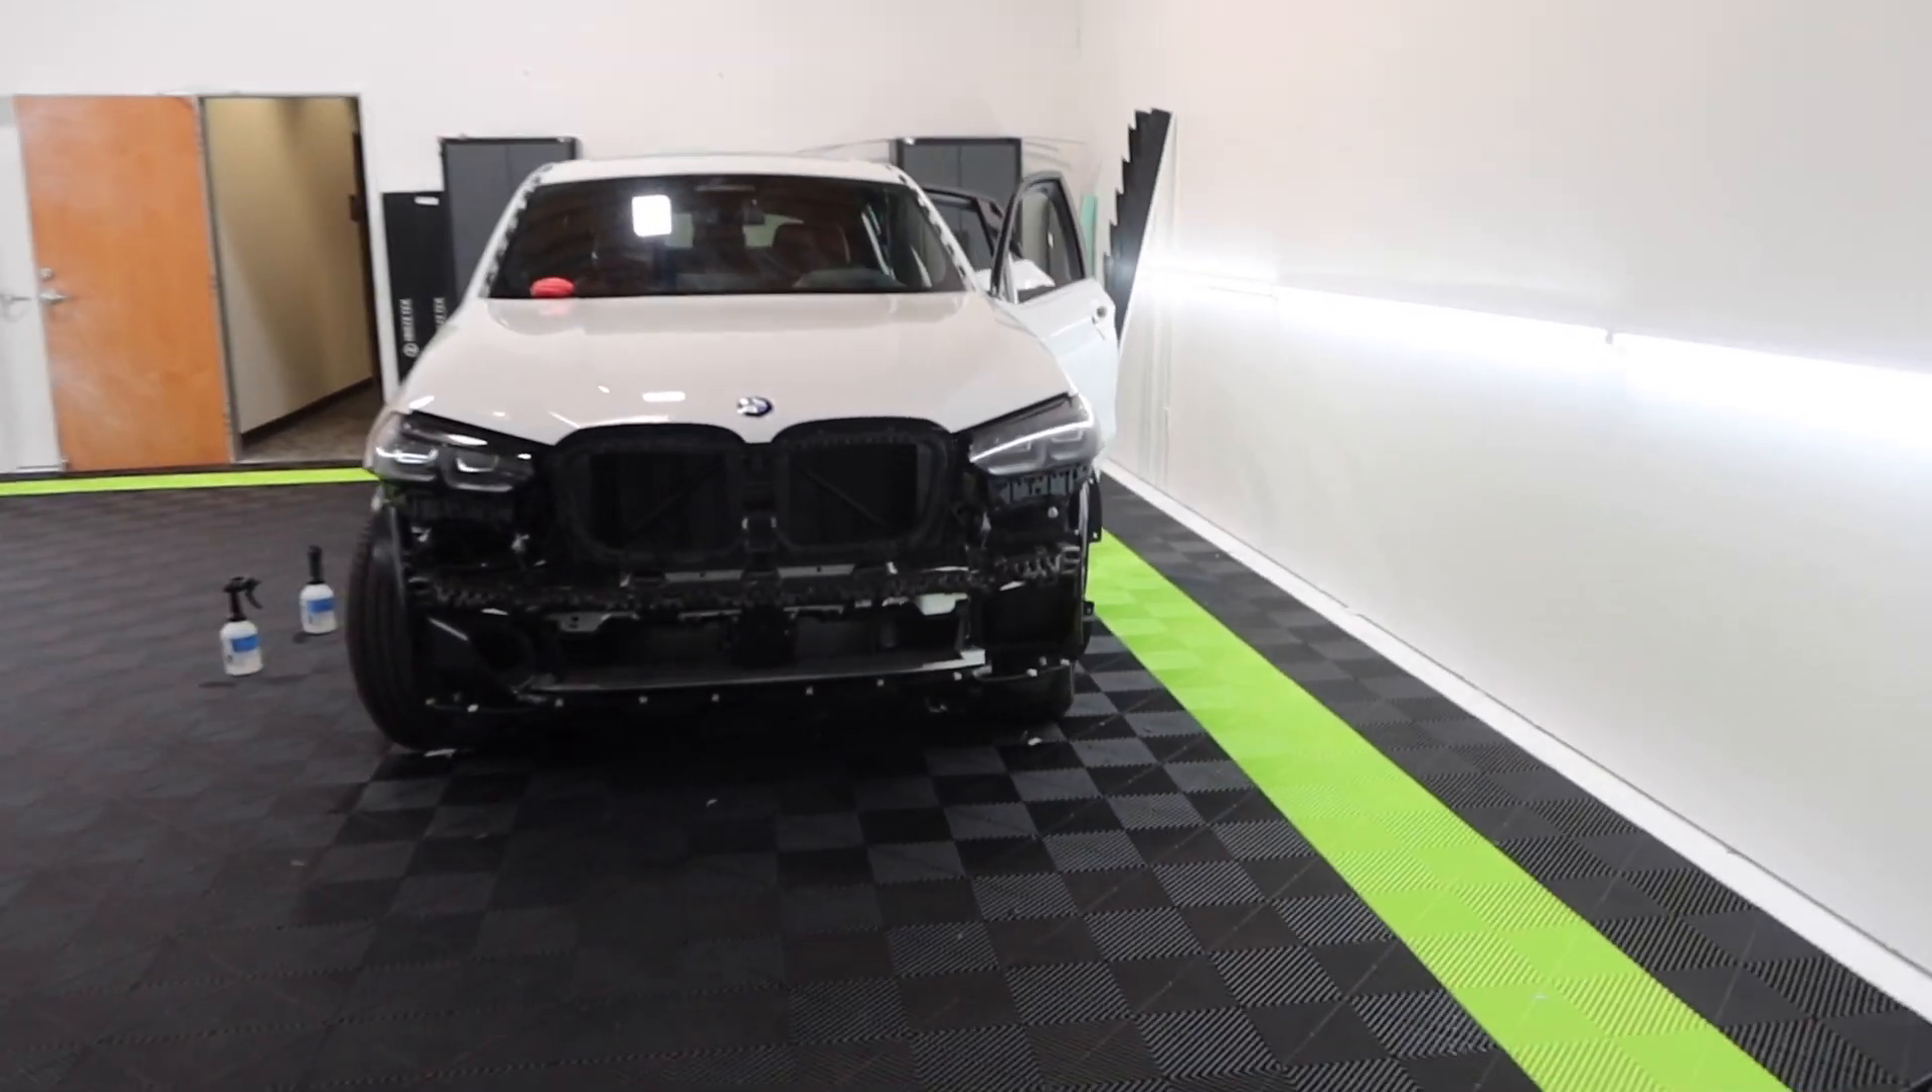So this x4m just got disassembled fully prepped today.